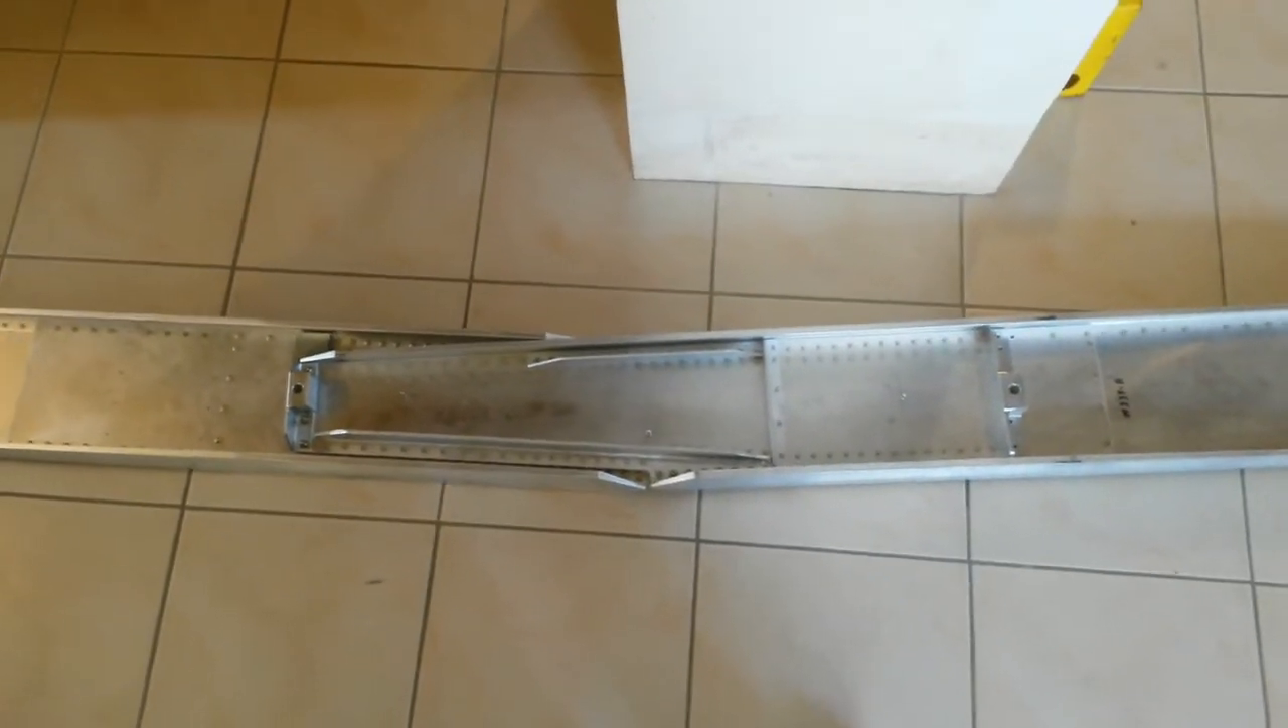So, what I've done is, I've got both of the wing spars, and I've actually put them together as they will be in the aircraft.